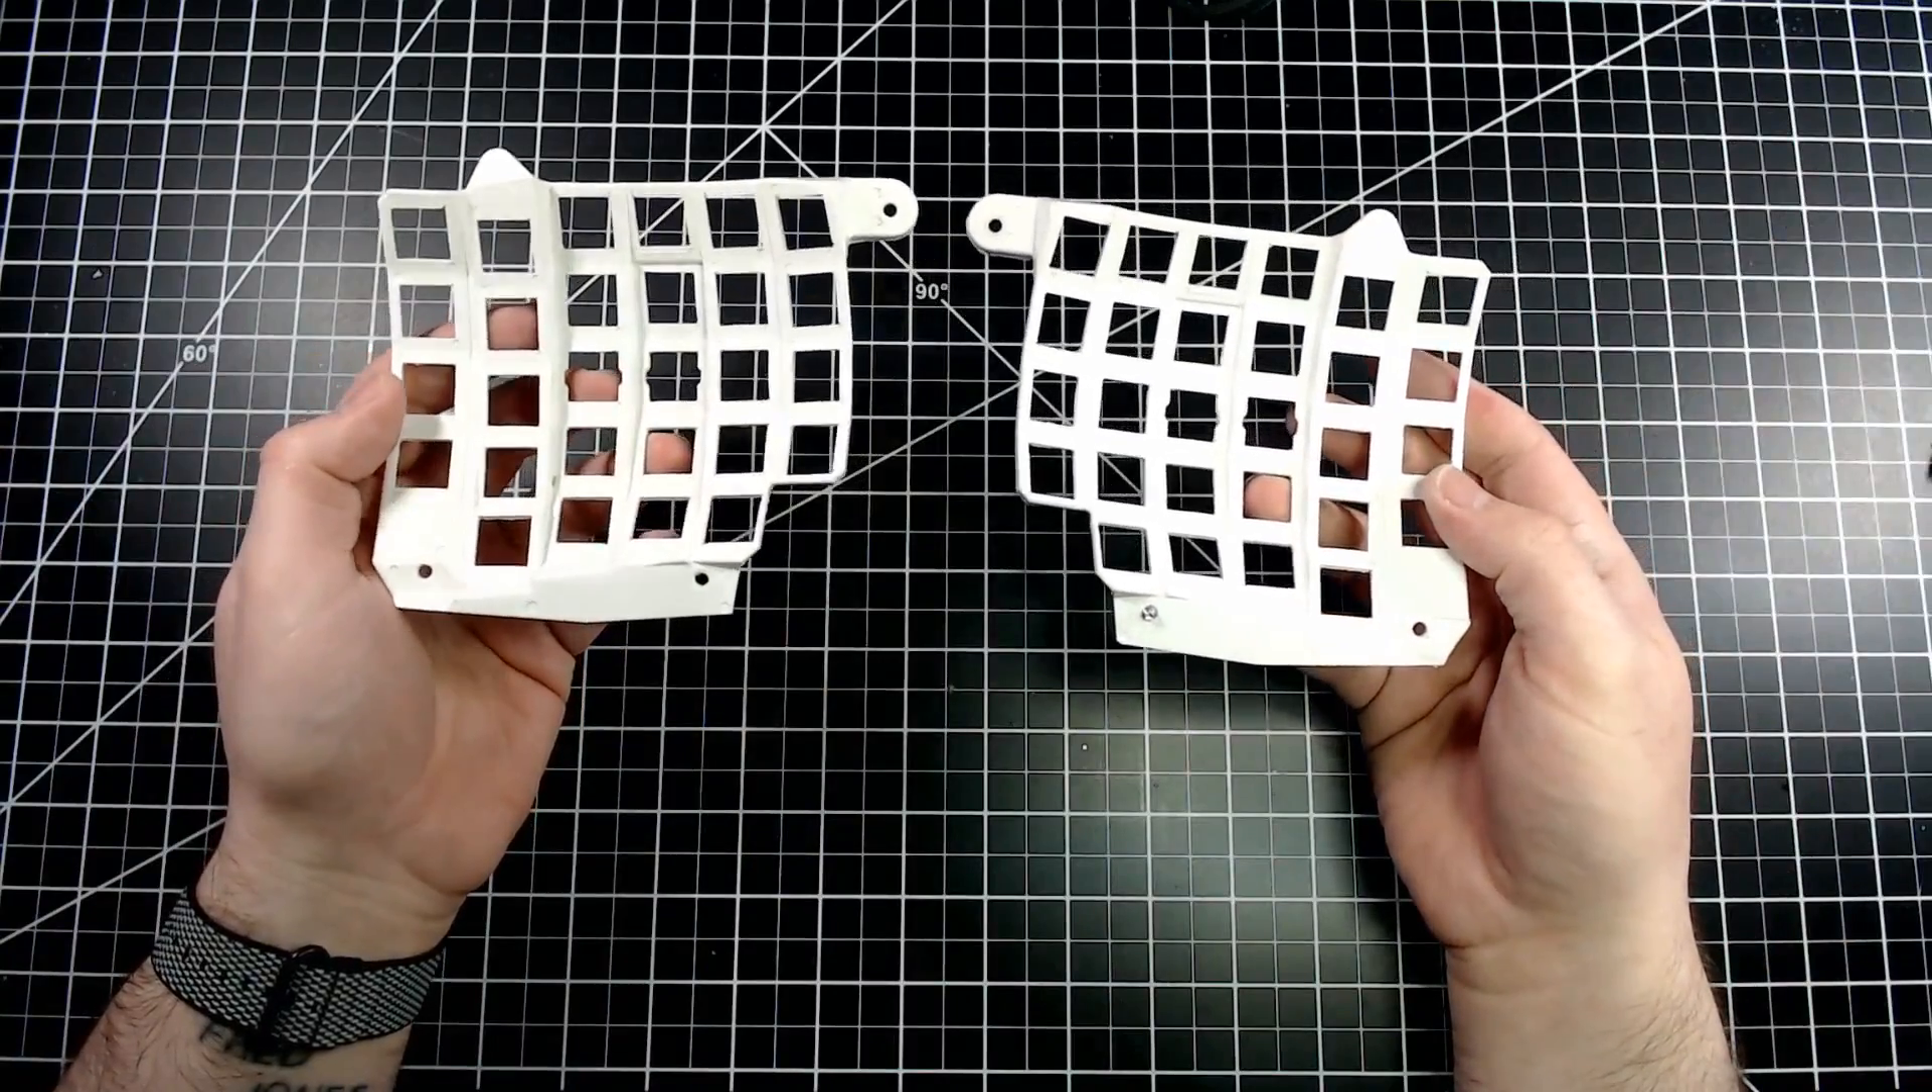So, both of the key wells are now removed. All switches, all that mess of hot glue.